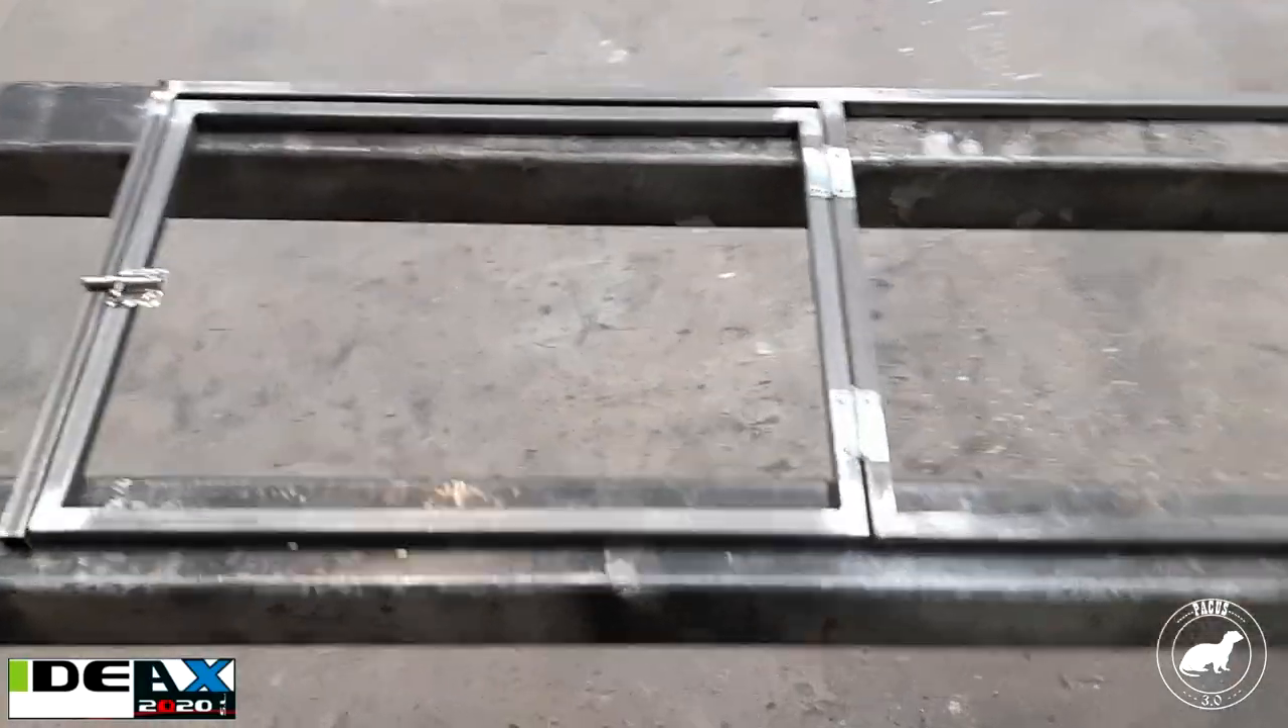Pues una vez tenemos las bisagras puestas, lo vemos todo así de perfil.